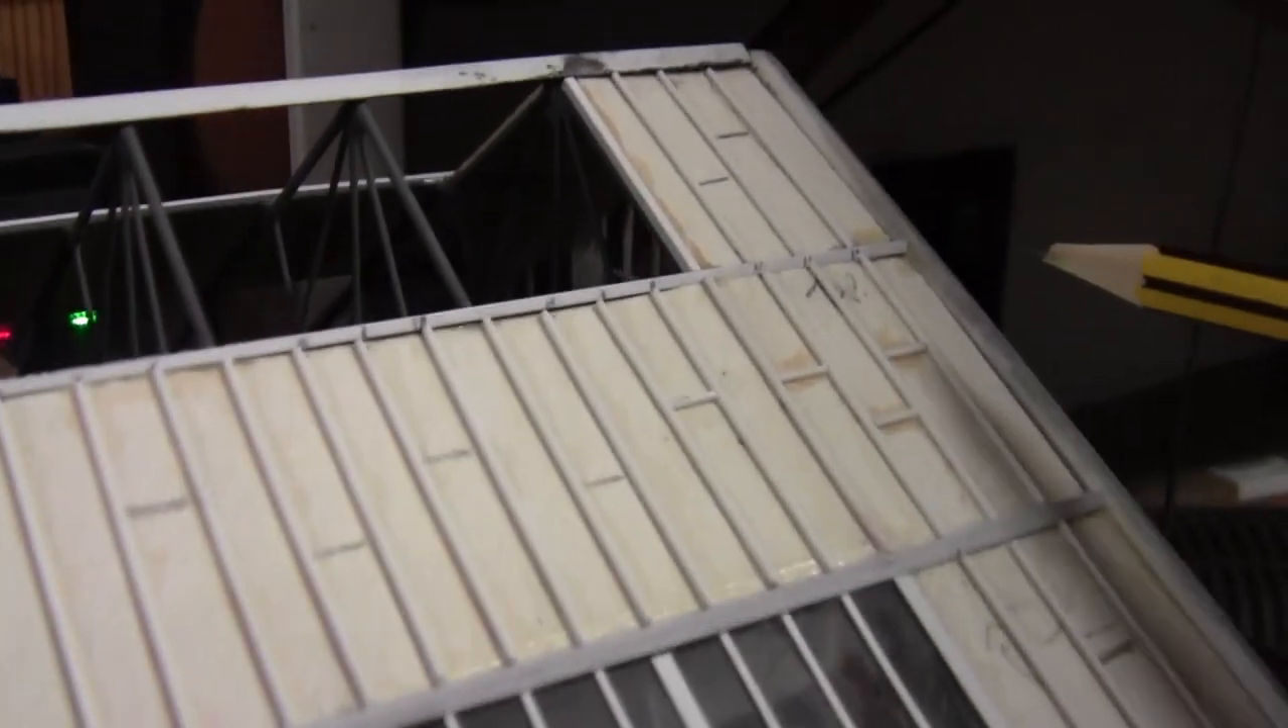The progress so far is I have now made a start on the cladding using some 0 .8 round plastic strip and rodding to create a detail on the cladding as well as I'm going along.